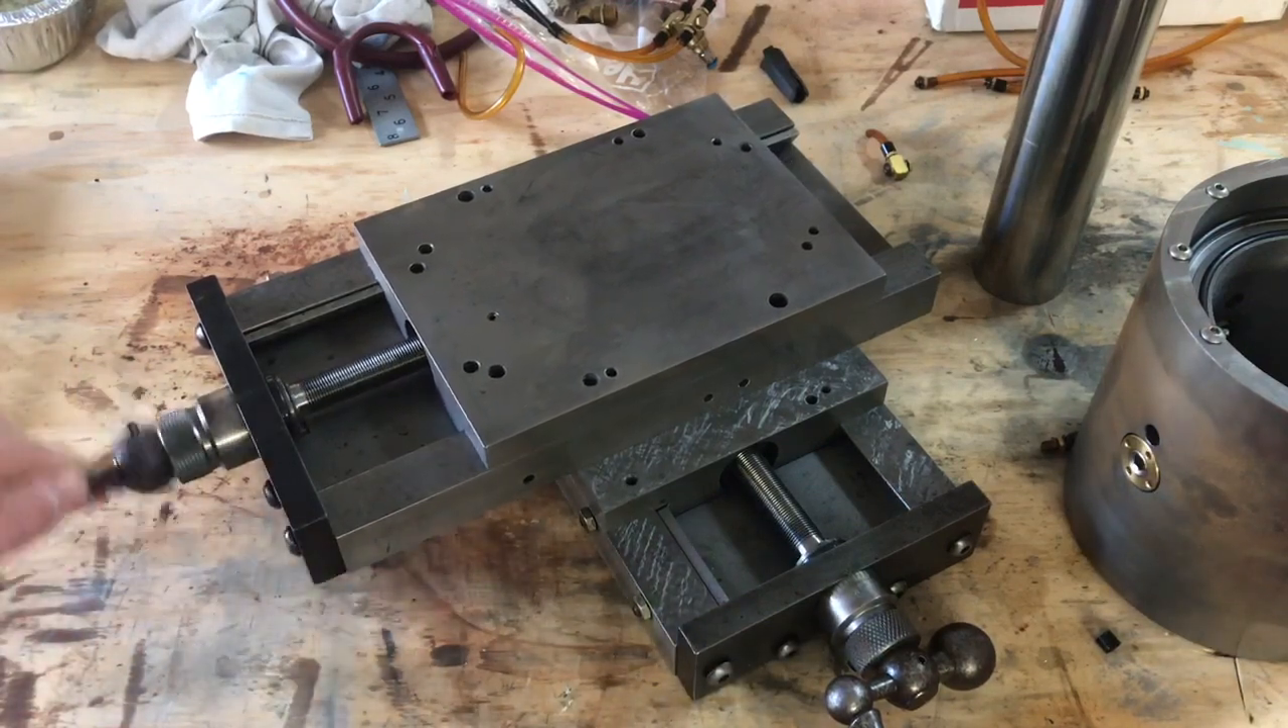Speaking of CNC, you will notice that I've still got the original hand wheels on here. There's no motors on it yet.